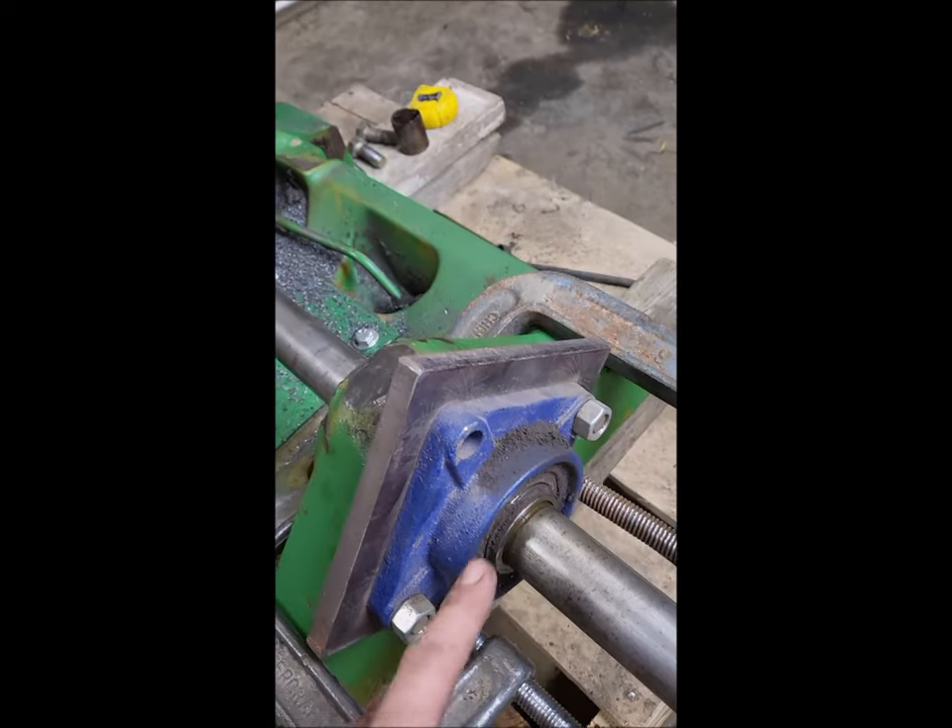I've bolted the plate to the flange bearing.